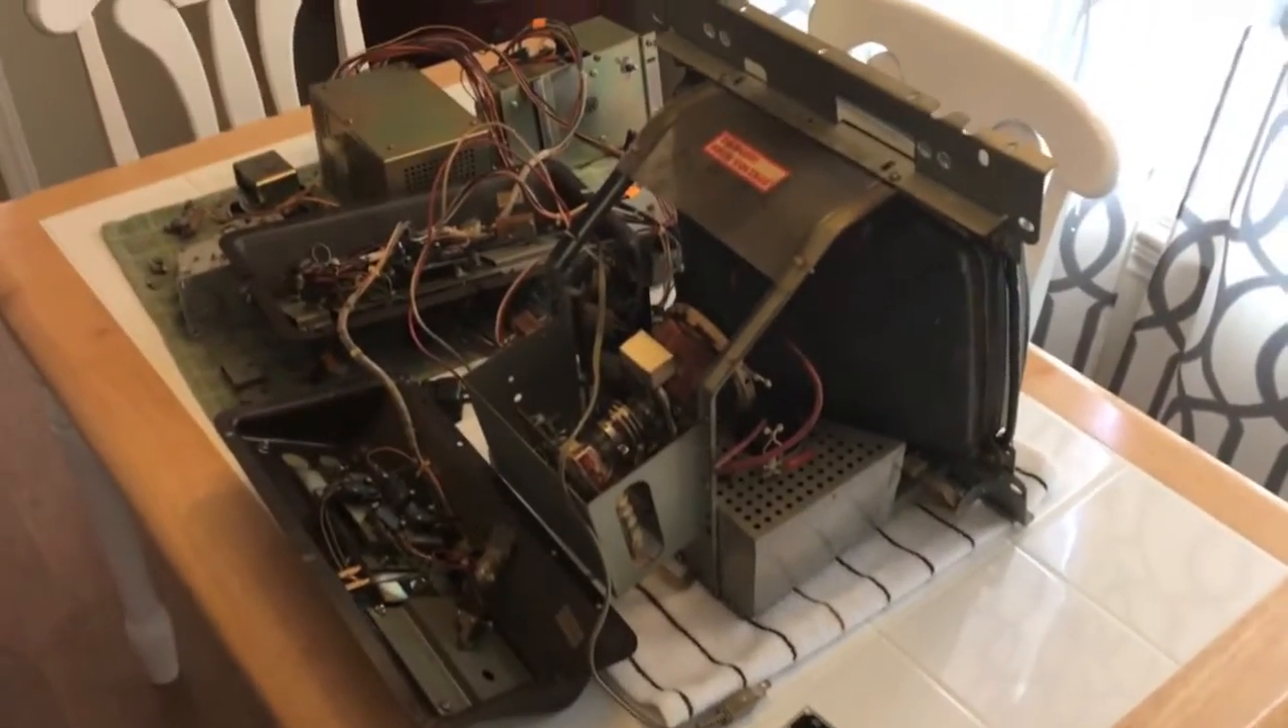So here are the internals of the entire donkey kong machine I've taken it completely apart.